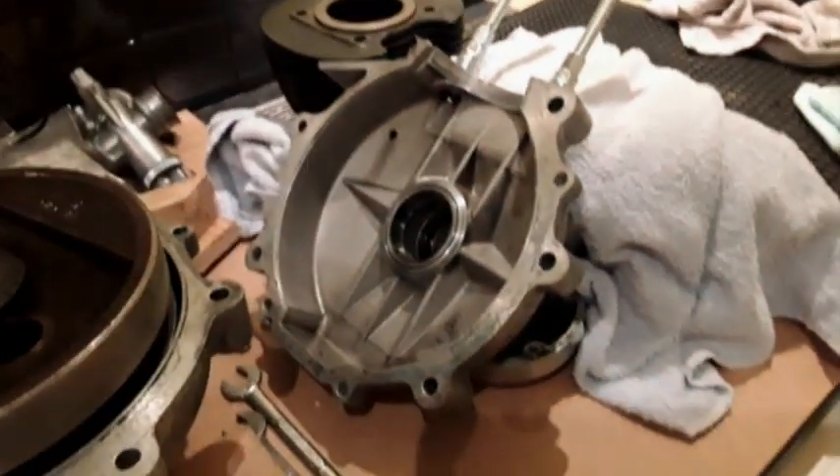Four bolts removed. And that is the crankcase split.